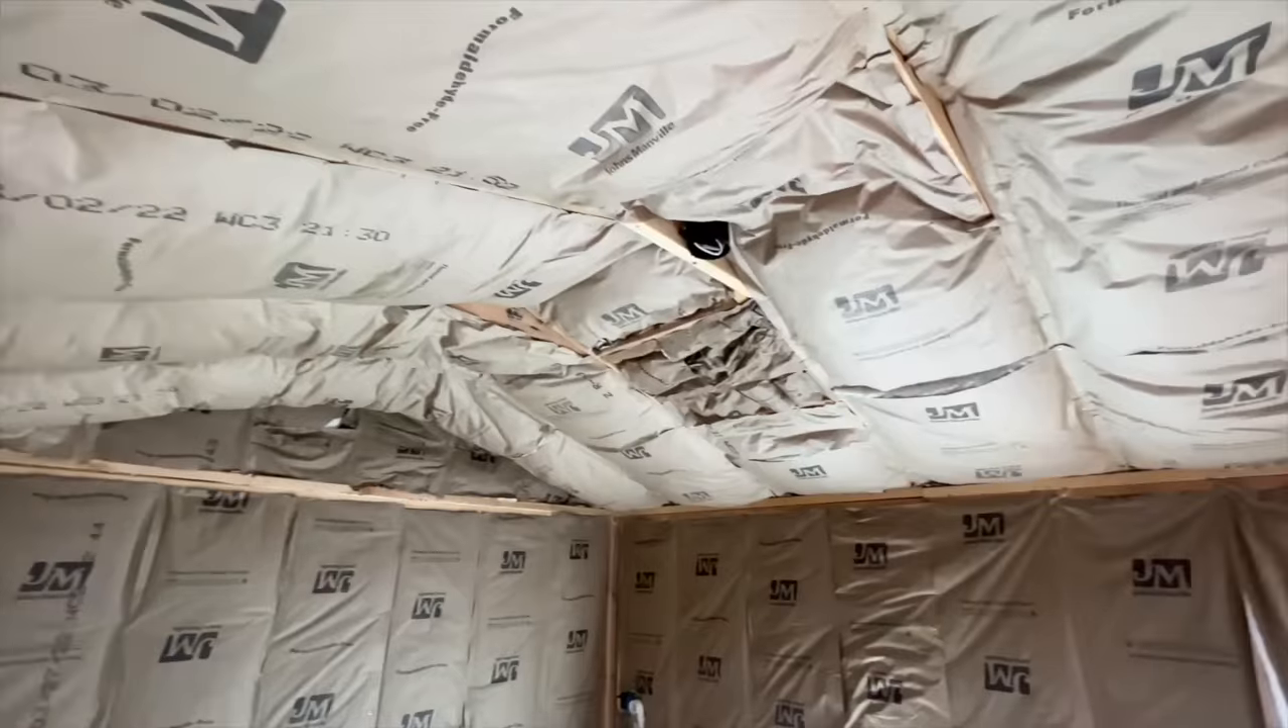Got the insulation done.